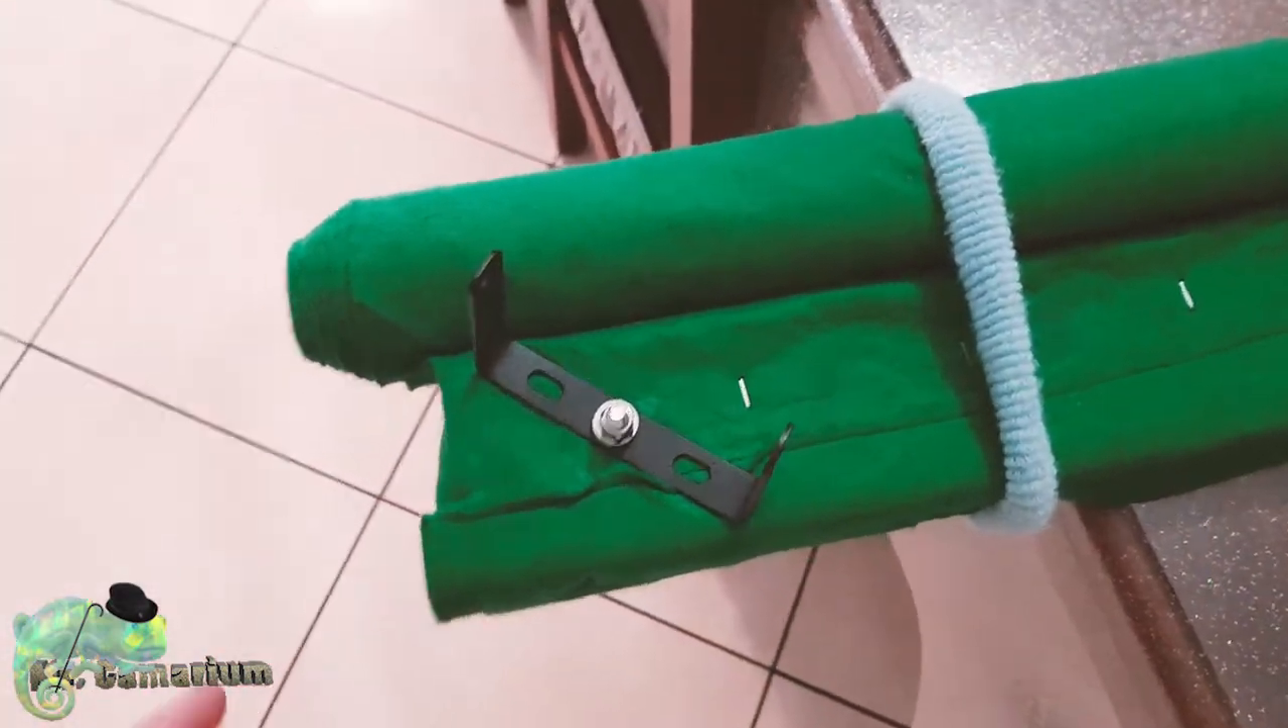Ho montato le staffe di supporto per i faretti.